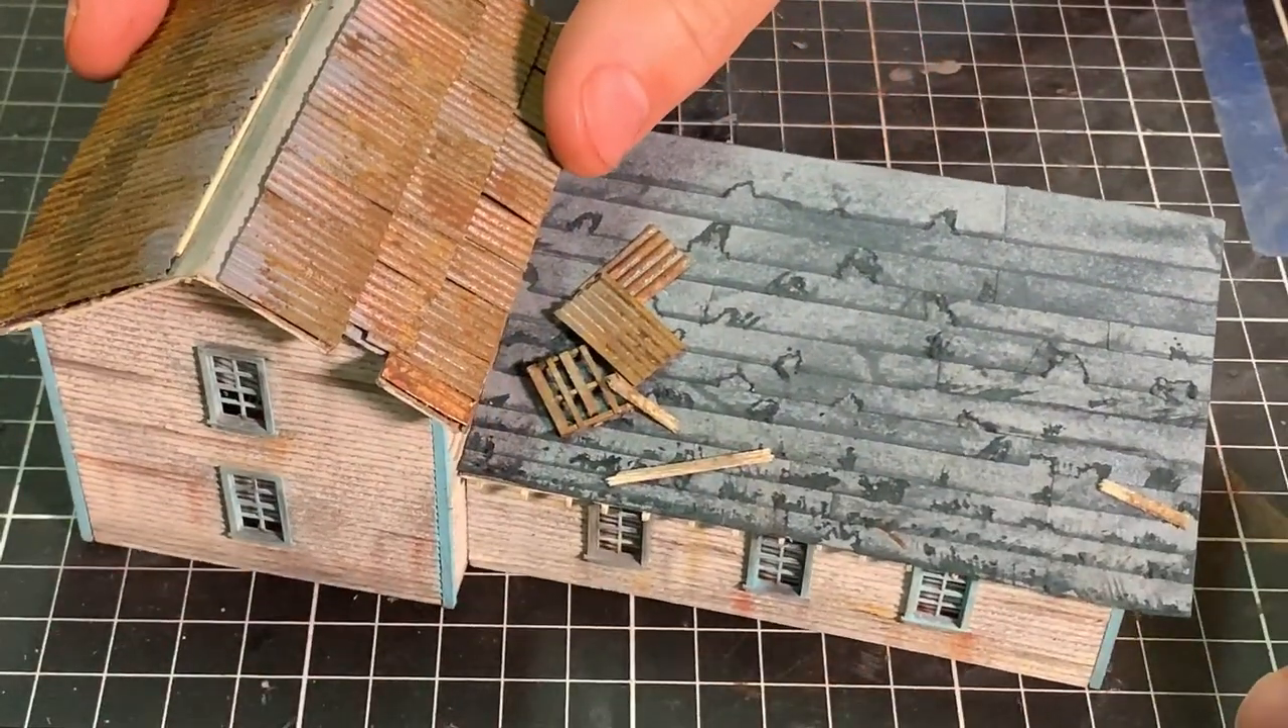So as you can see, I've just added some roof detail at the top there, a pallet, a few bits of weathered wood and some other sheets of corrugated iron.